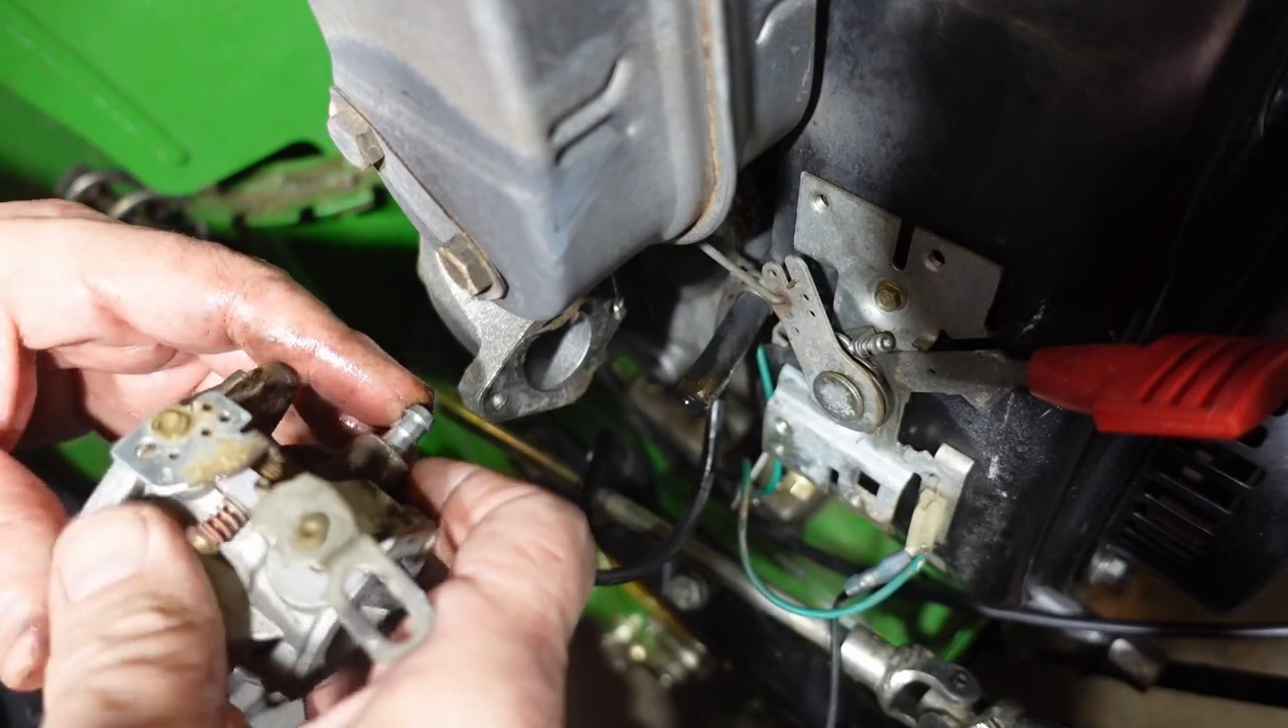So there the carburetor is disconnected.